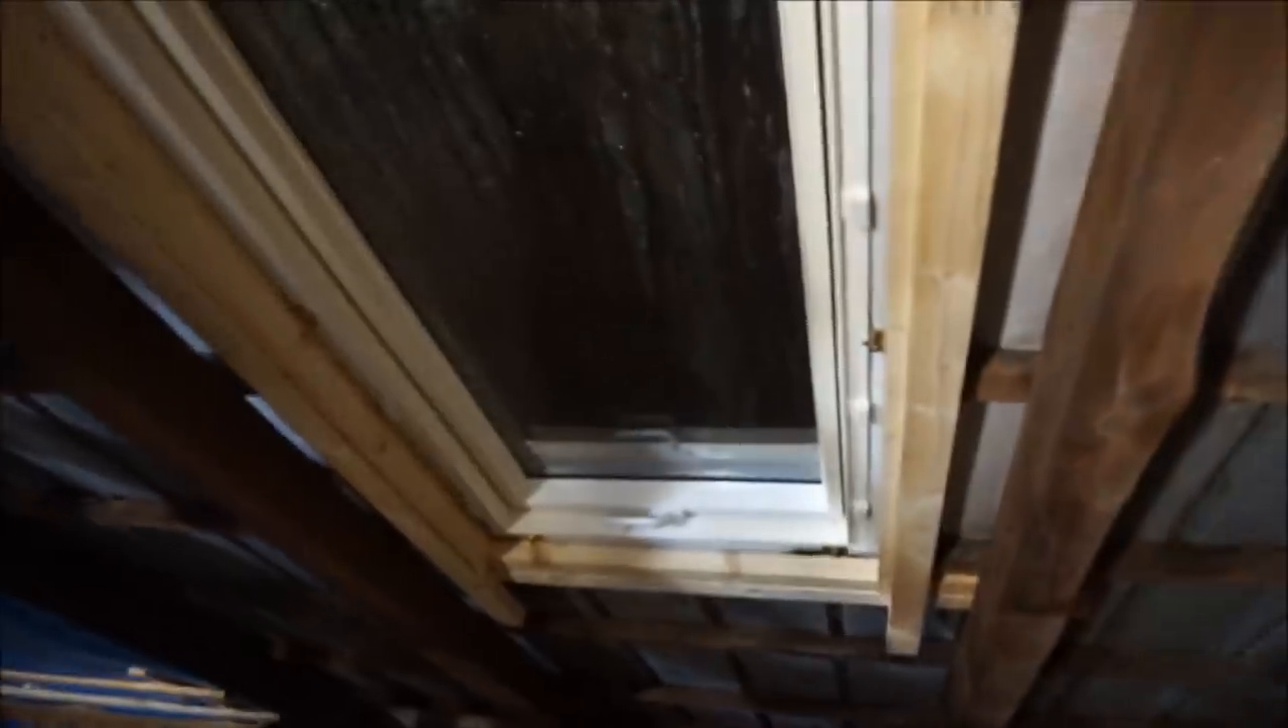Hier haben wir das erste Fenster drin, im Kinderzimmer.